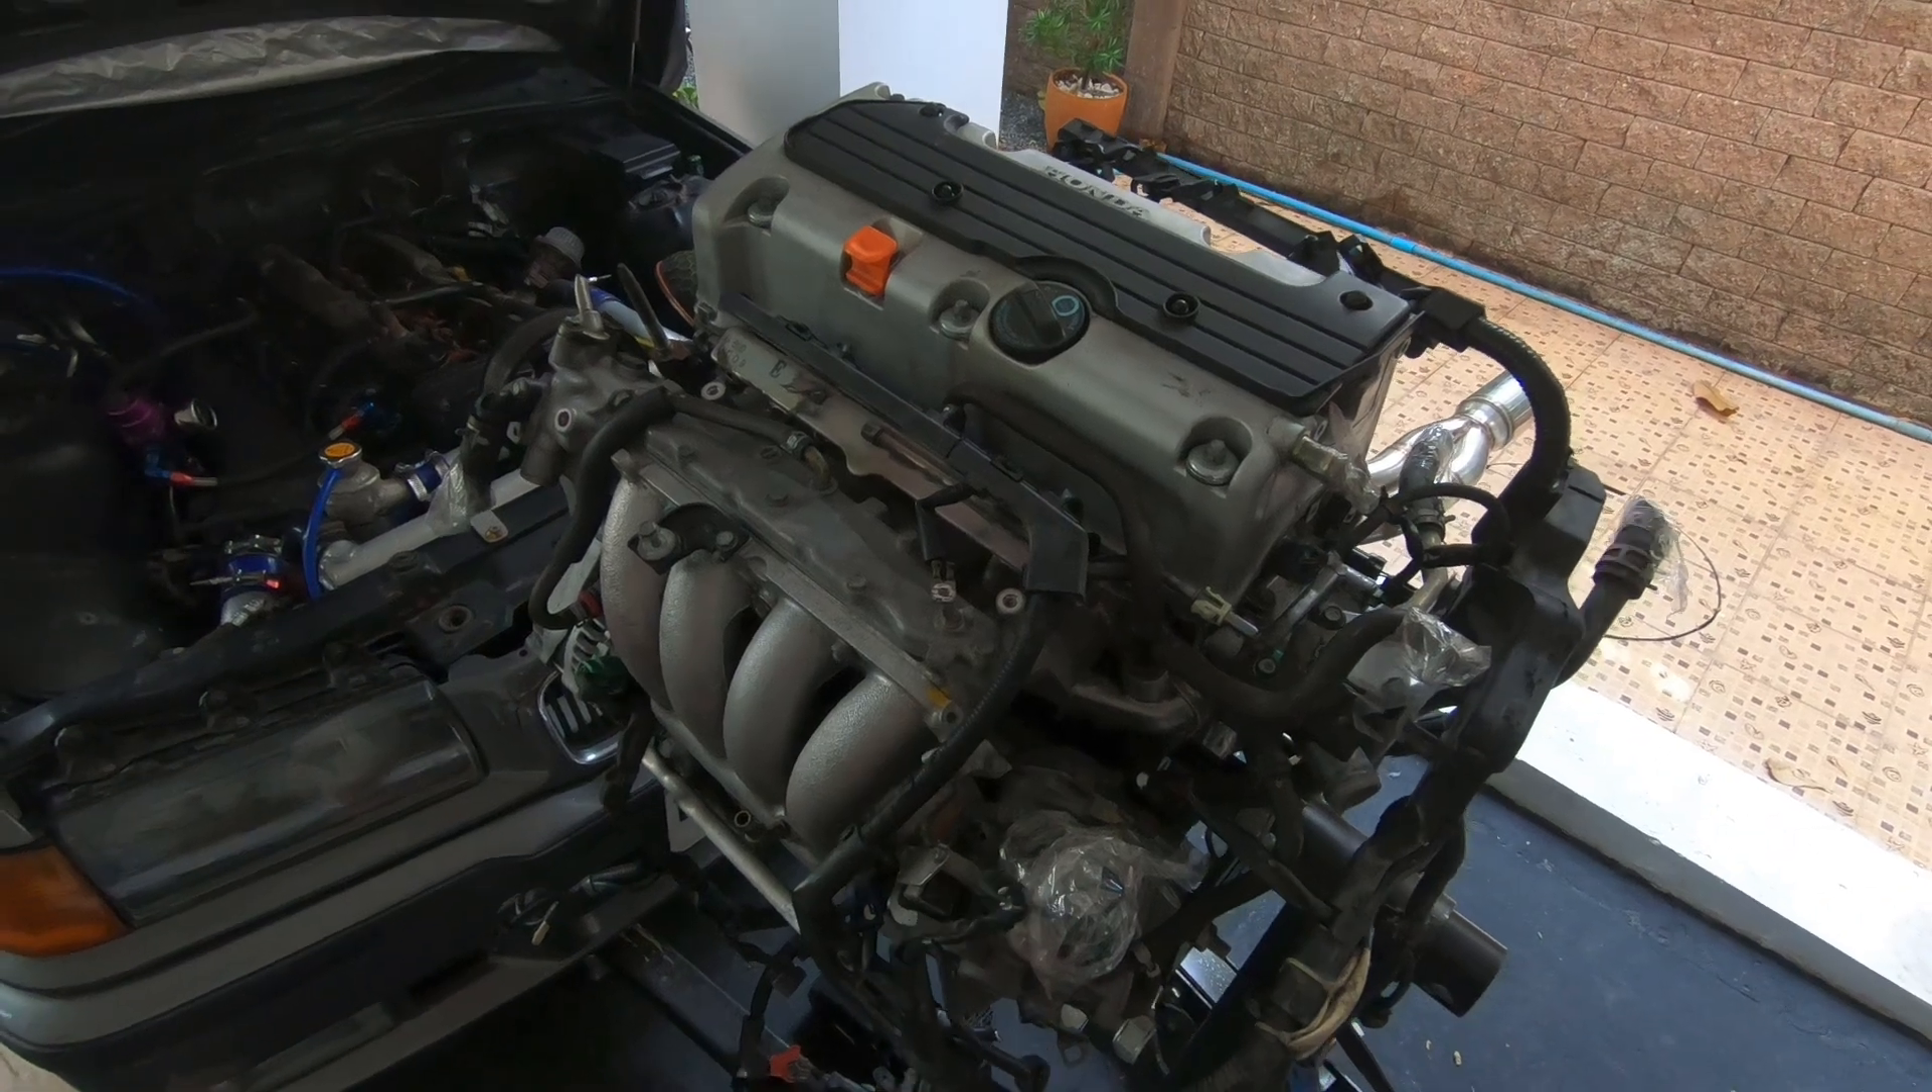In this case we have most of the engine harness still on the engine.